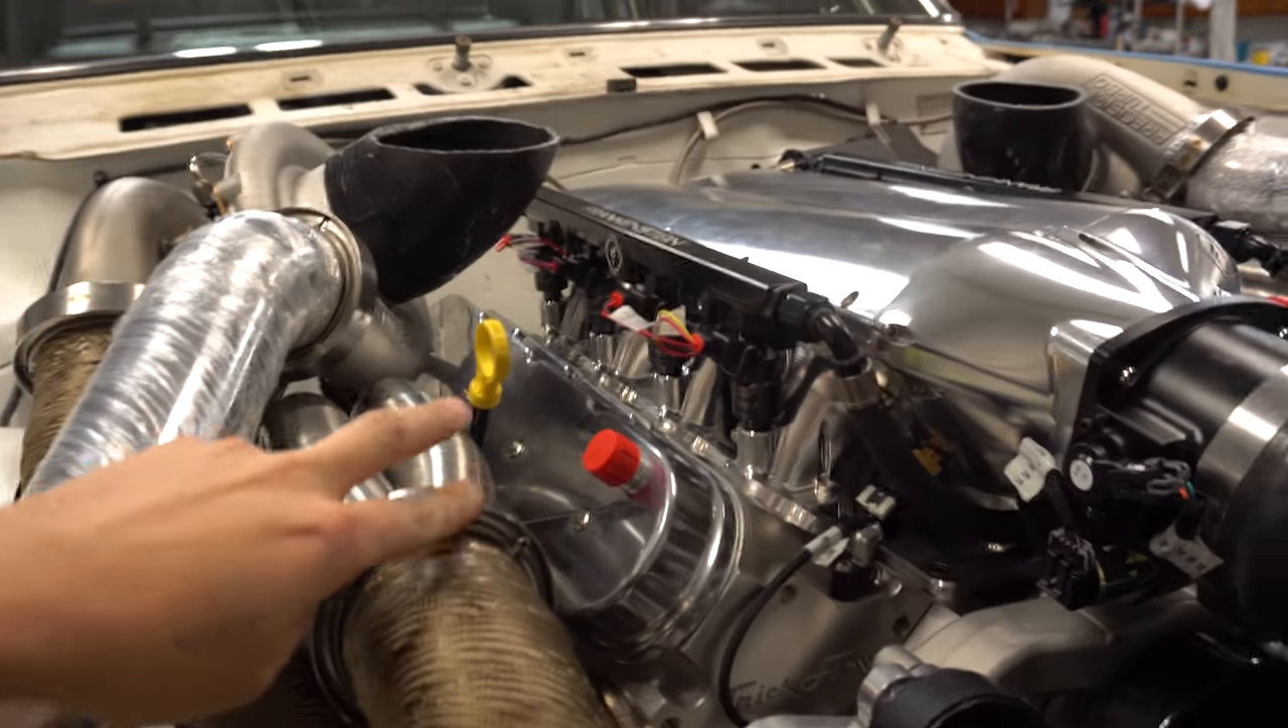So ended up doing some exhaust wrap here to keep some of the heat out.